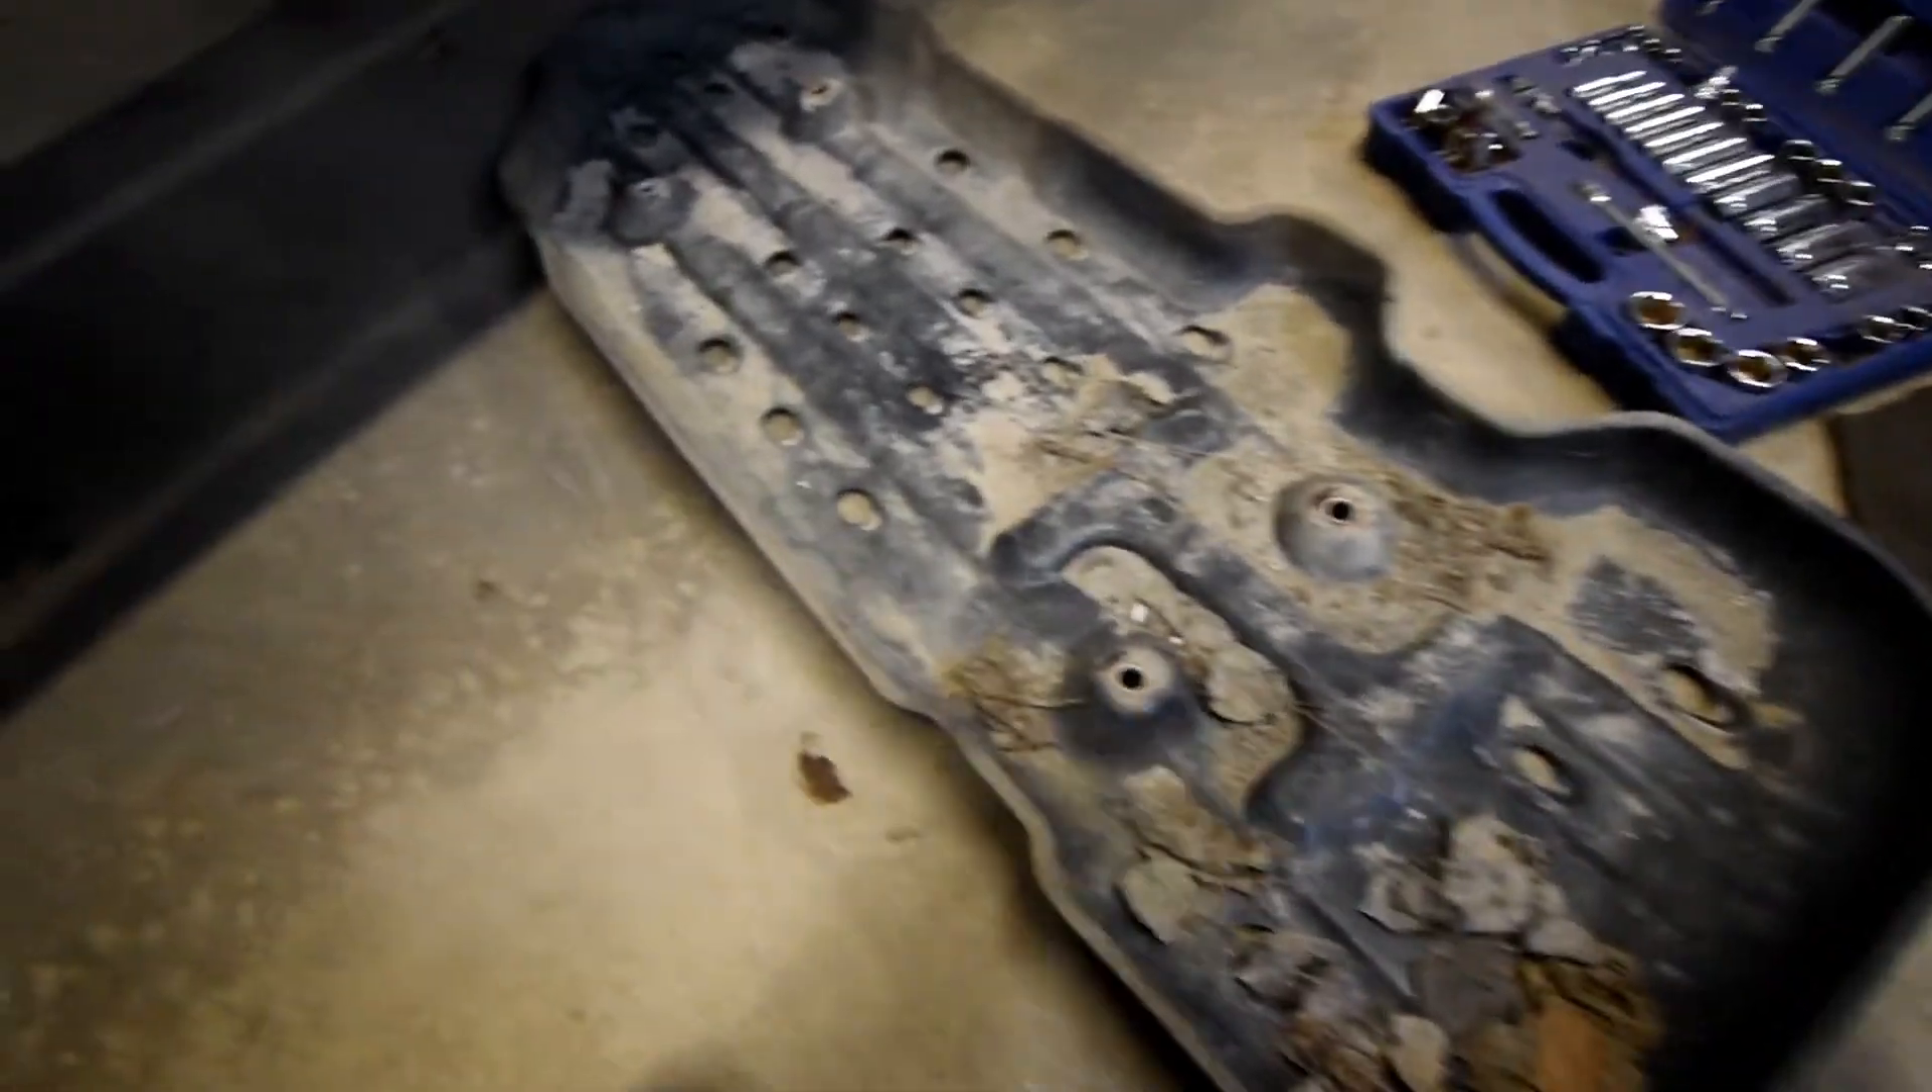Factory skid plate is removed and it is dirty.